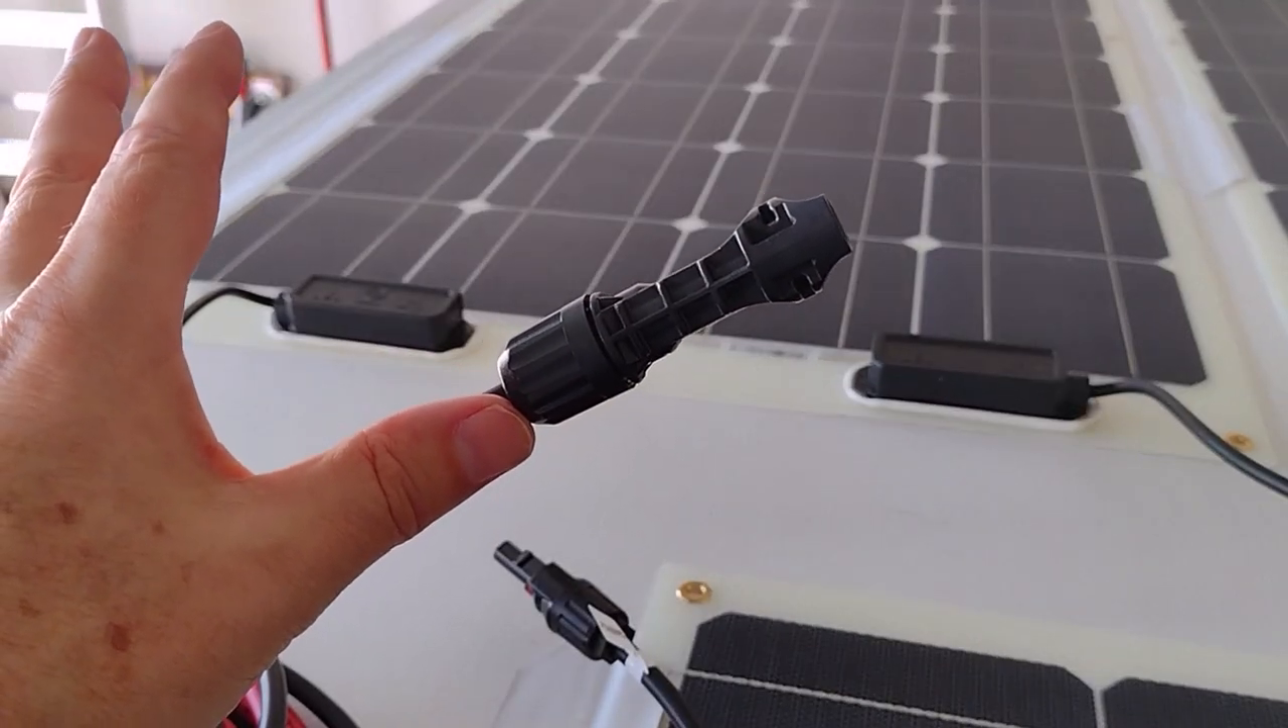So here is the last unconnected negative end from one of the solar panels and we'll just connect that into the black wire using the MC4 connection.